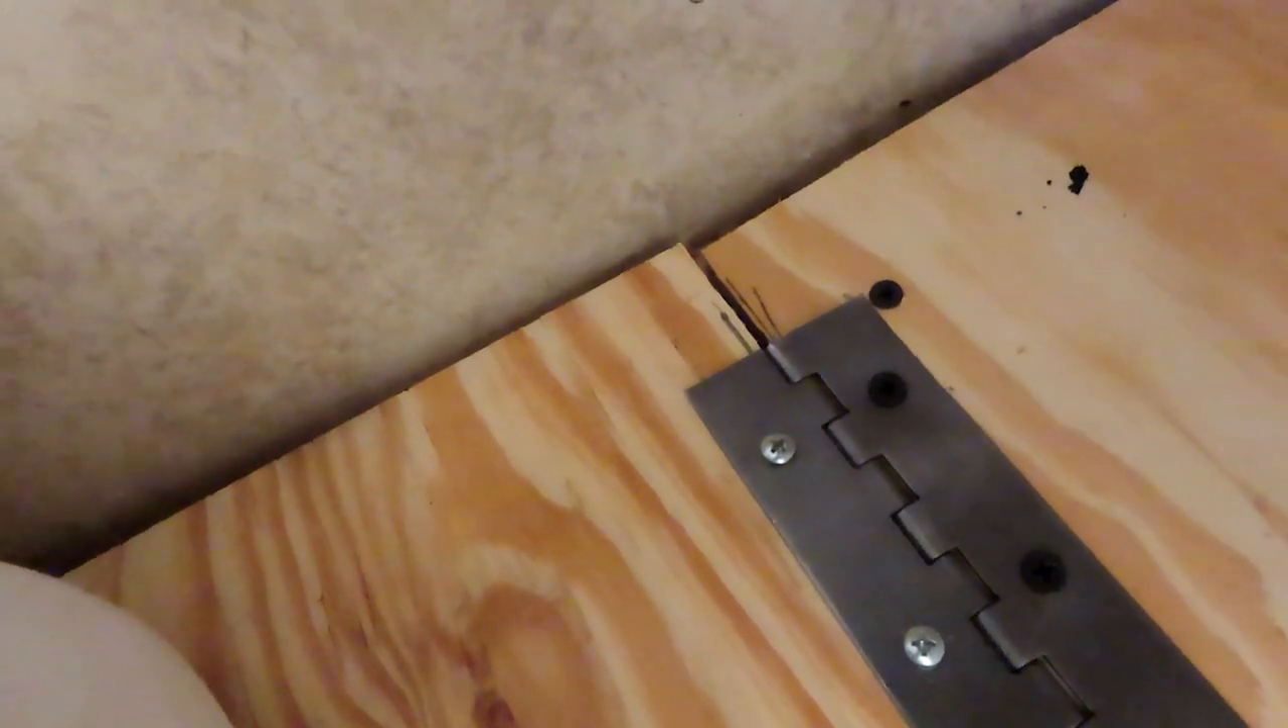These screws are all right they're fully into the plywood.